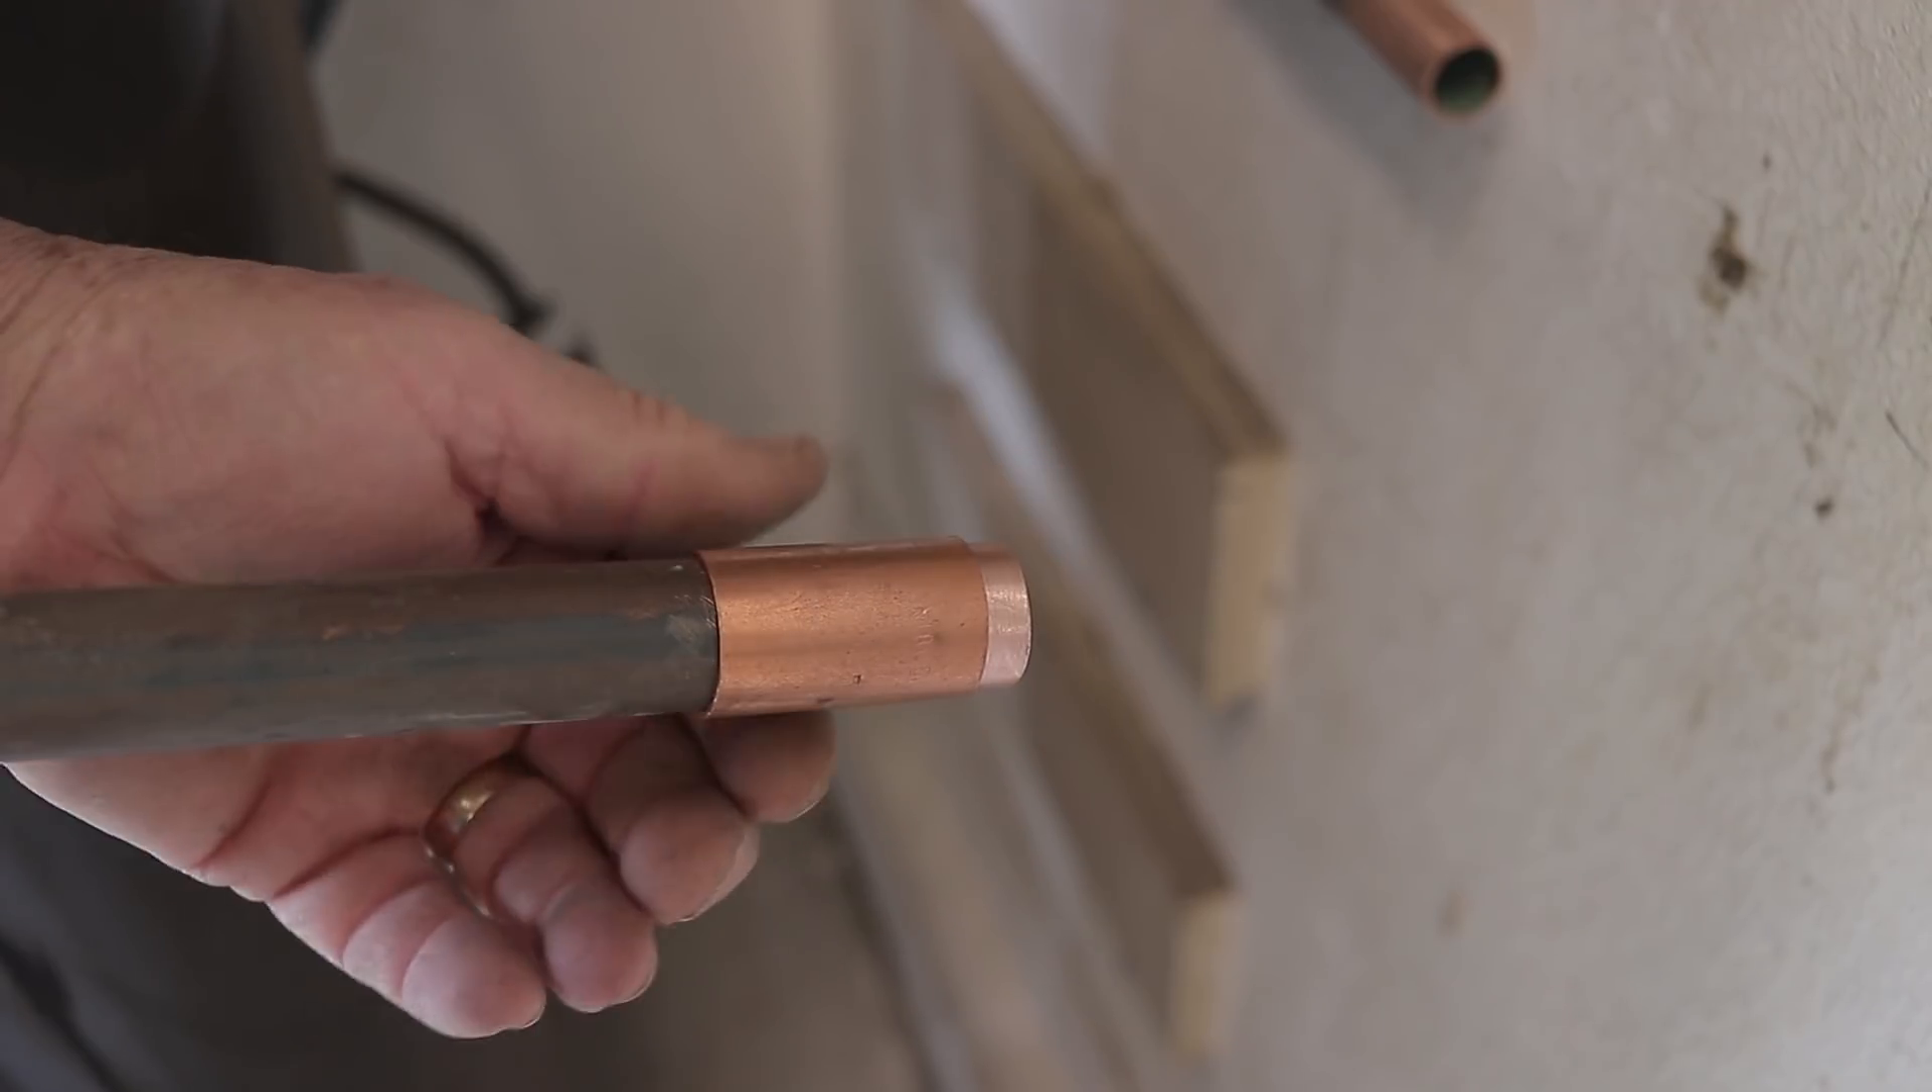You can see that coupling slides right on there perfectly.